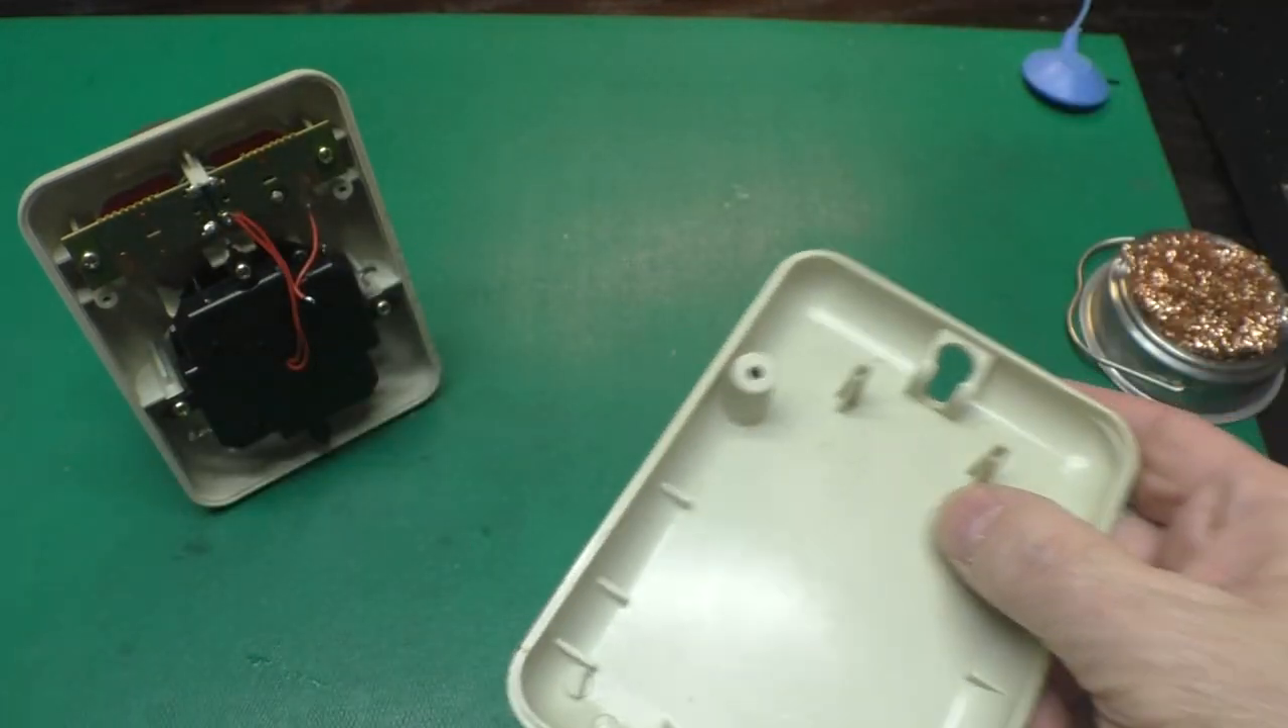So now we've got this base disconnected from everything else.